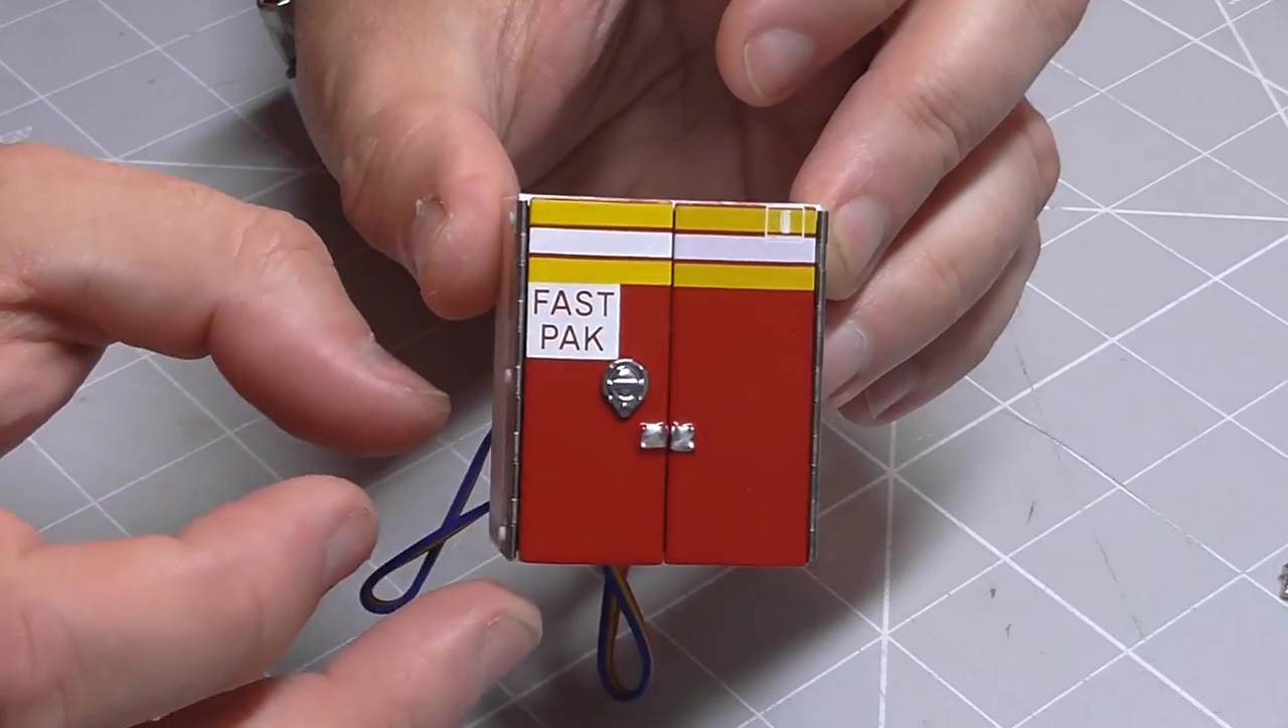The magnets now enable the doors to close perfectly.